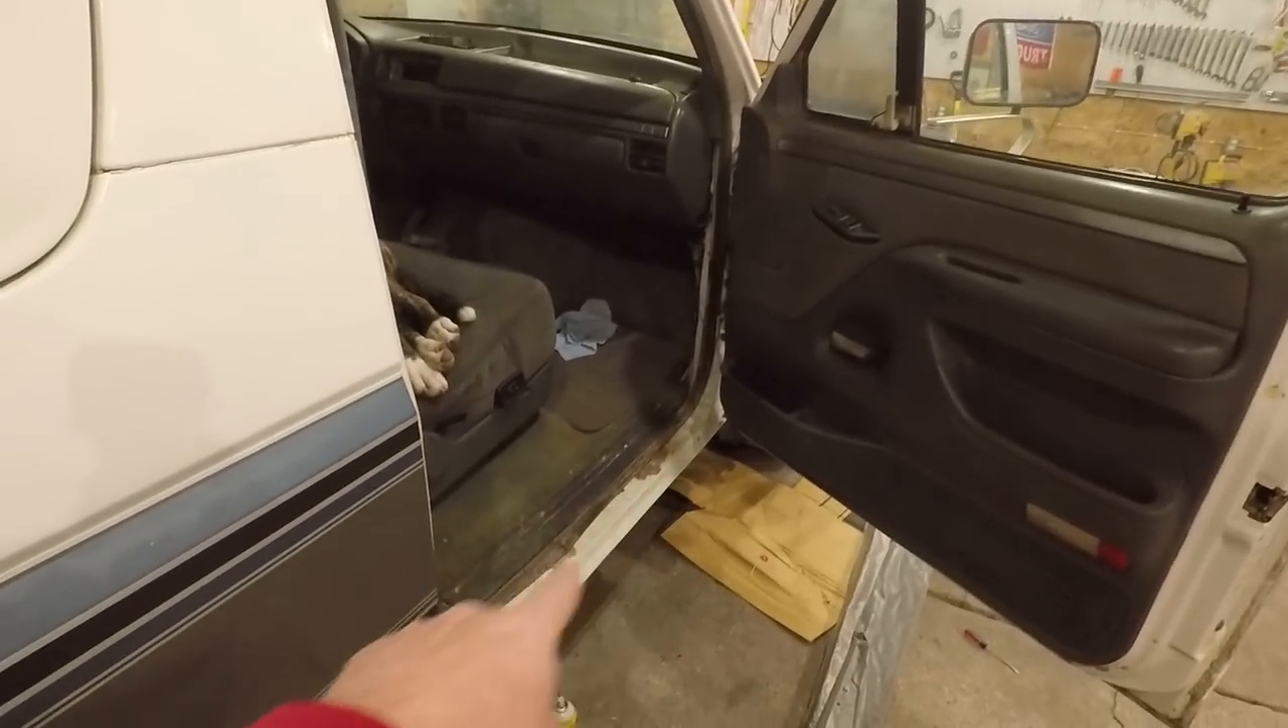We still need to get the doors off of here.